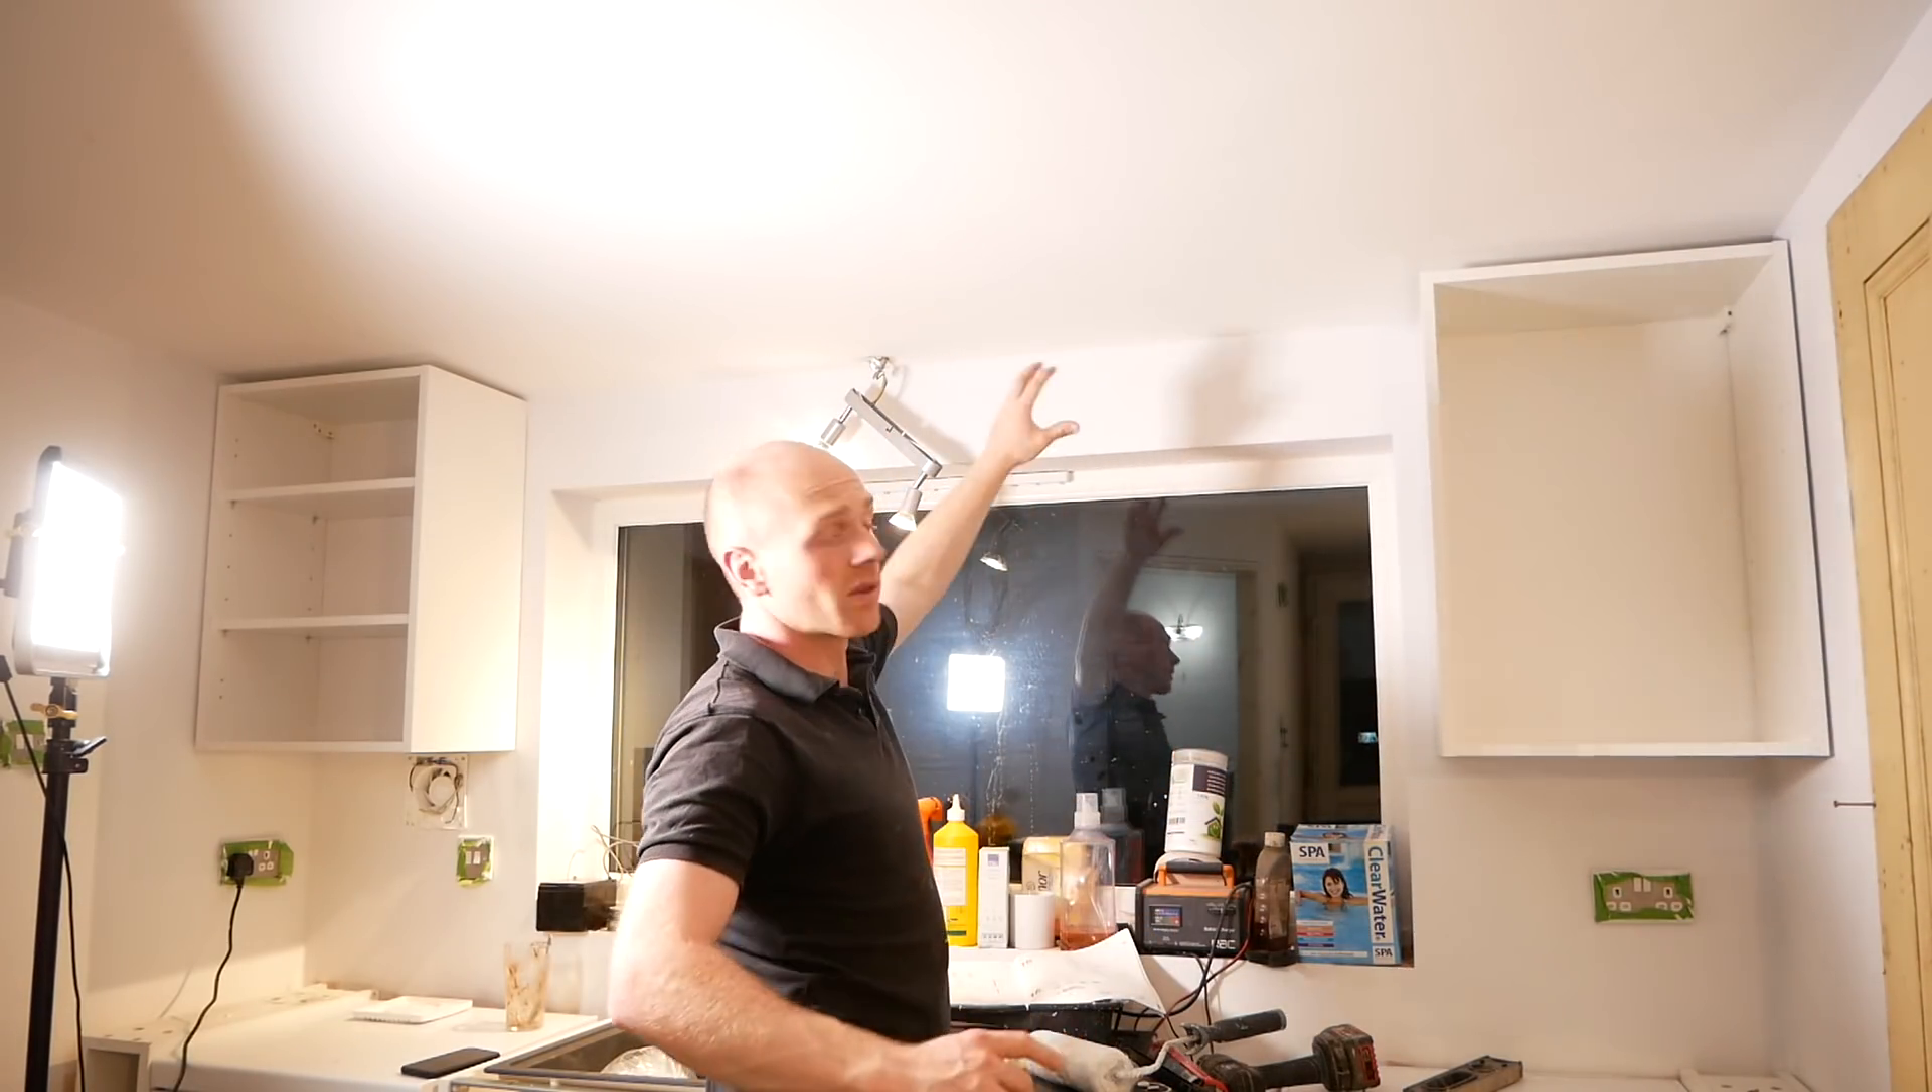There we go it's not pretty we've got both cabinets up.